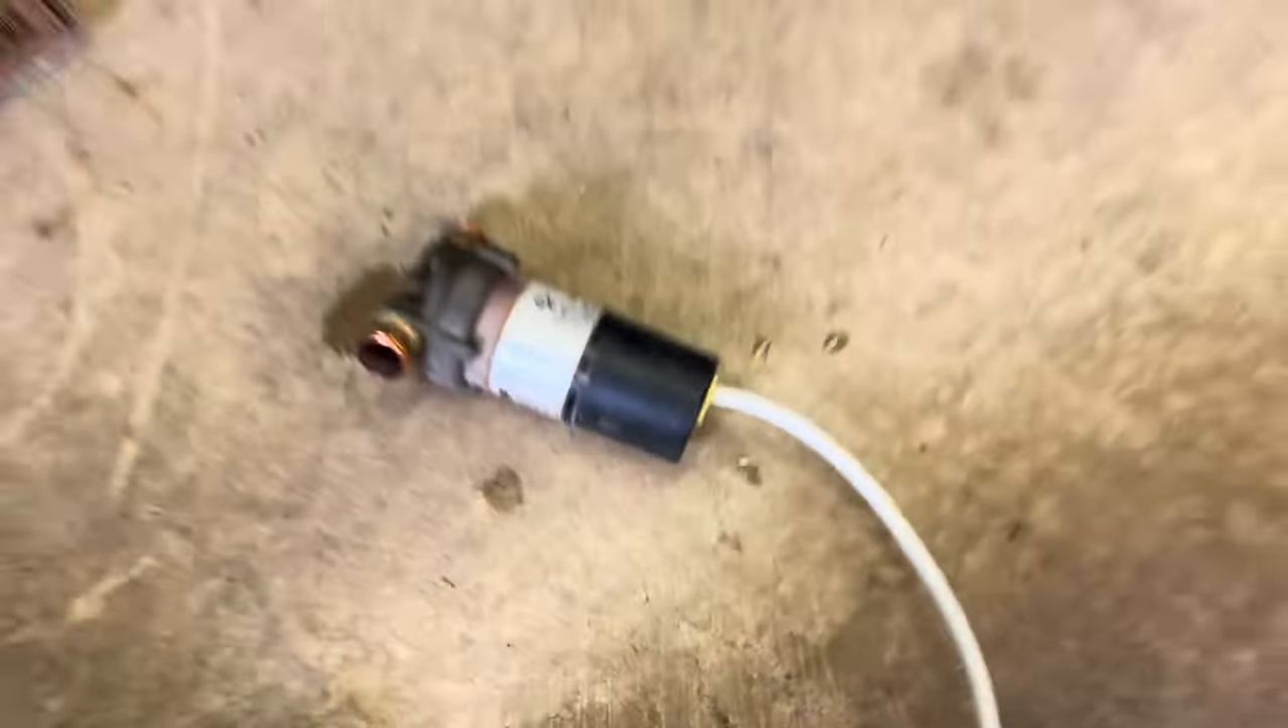We got our old pump down on the ground here i need that cord off of it though.